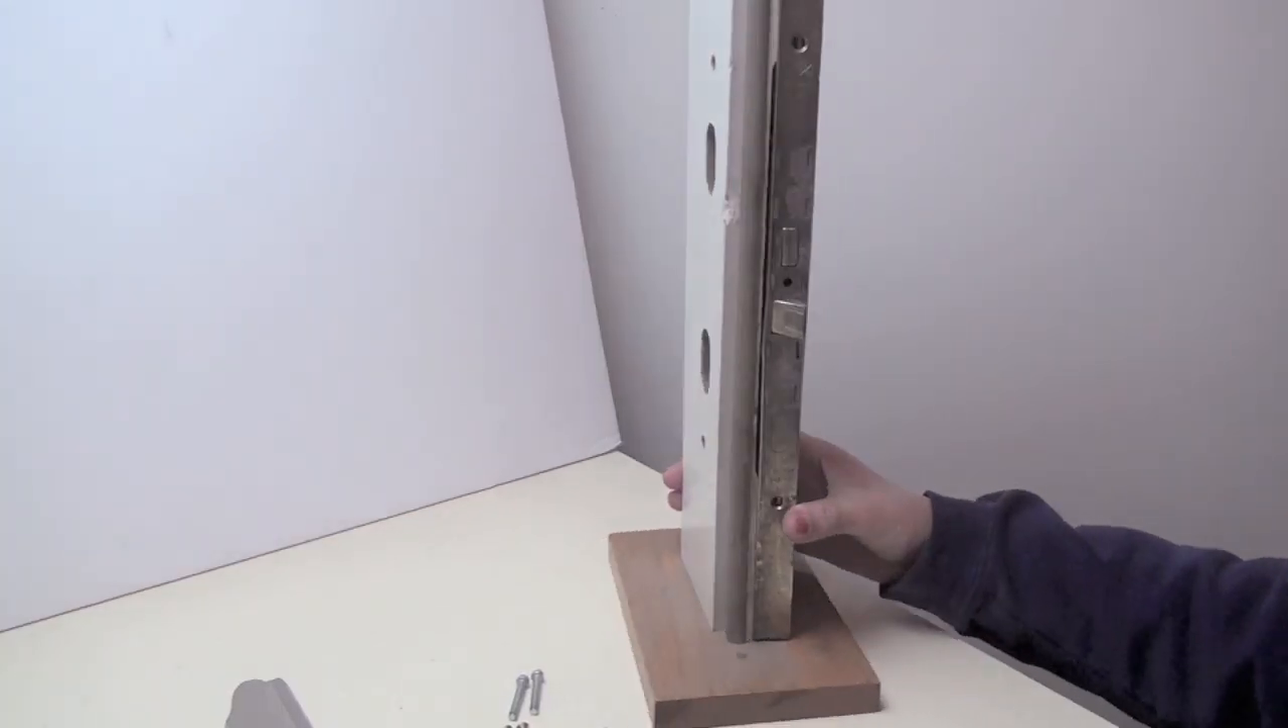We have a door cross section here with our Andersen multipoint lock already installed.